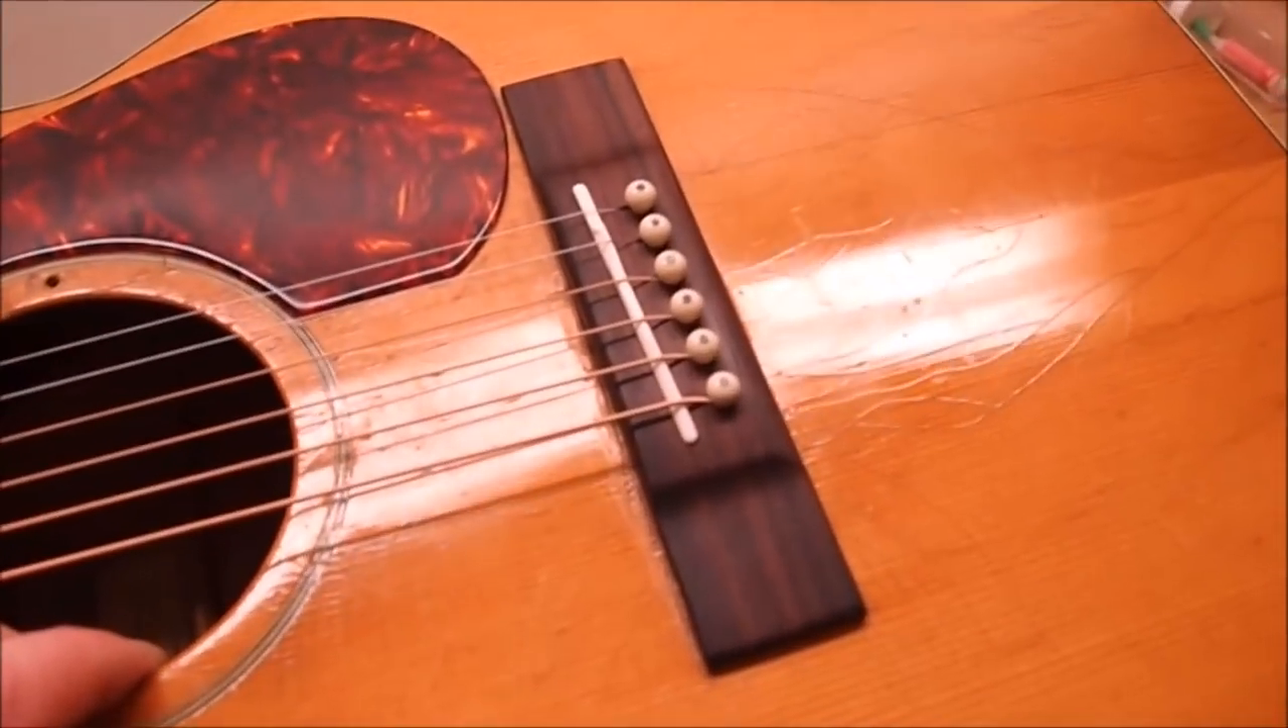Okay we got some strings on. I went with the light gauge strings this time.